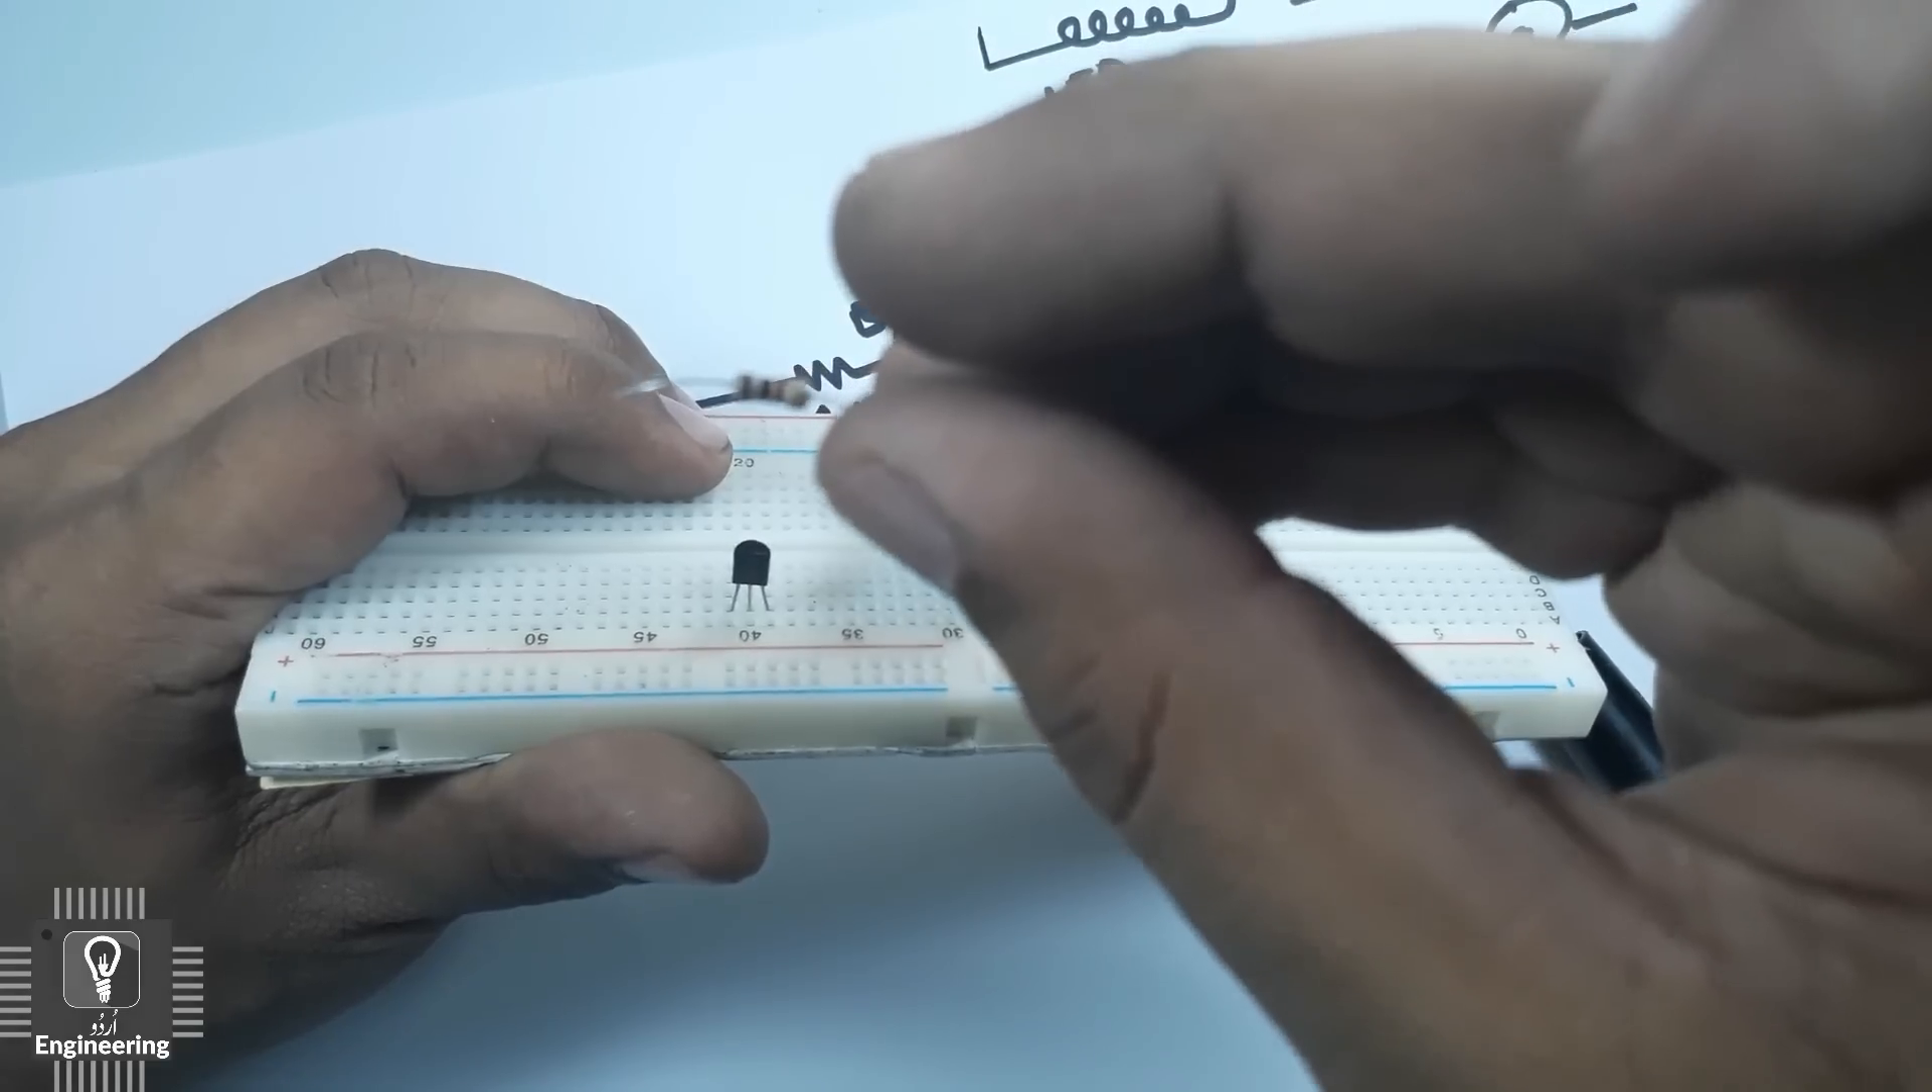یہ ٹرانزیسٹر ہے یہ میں نے لگا دیا۔